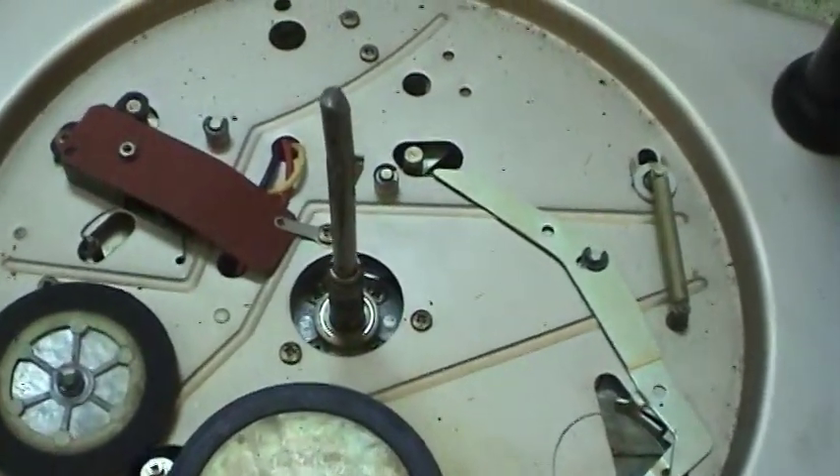Well, now I've got the platter taken off, which wasn't too bad of a job.